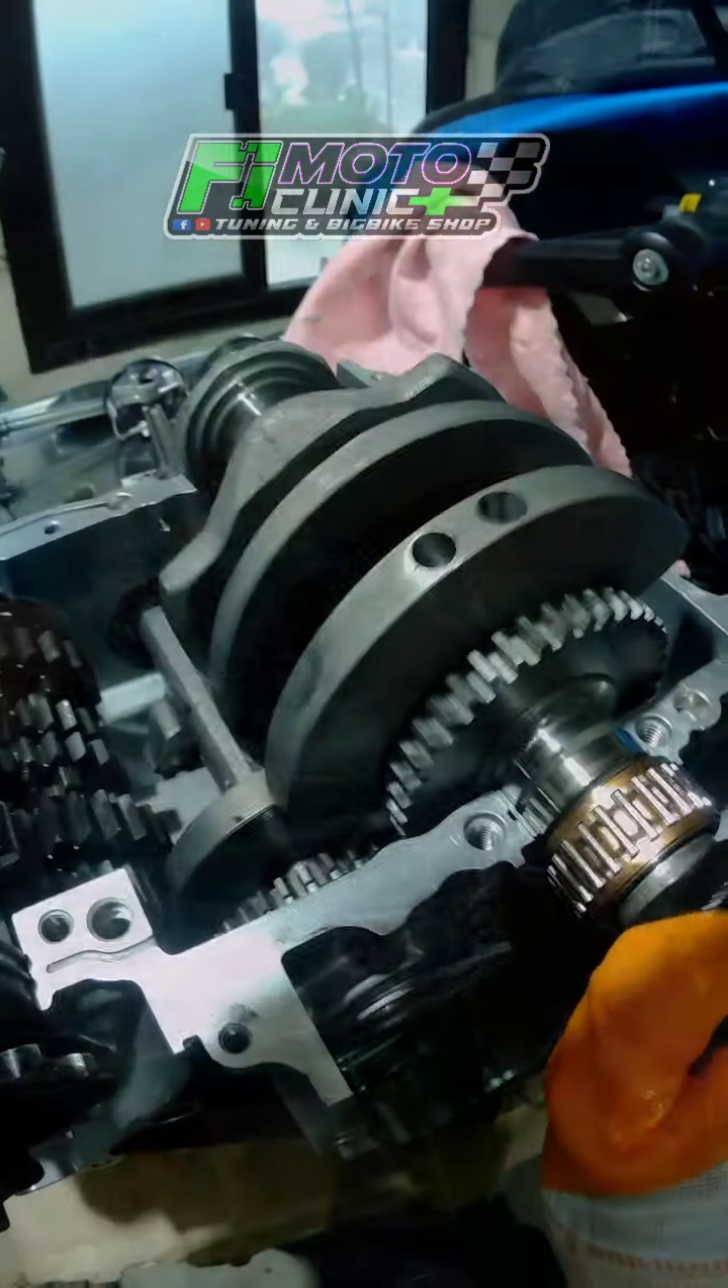Okay, nilagyan na natin yung Bagong crankshaft Ayan Next is Piston.